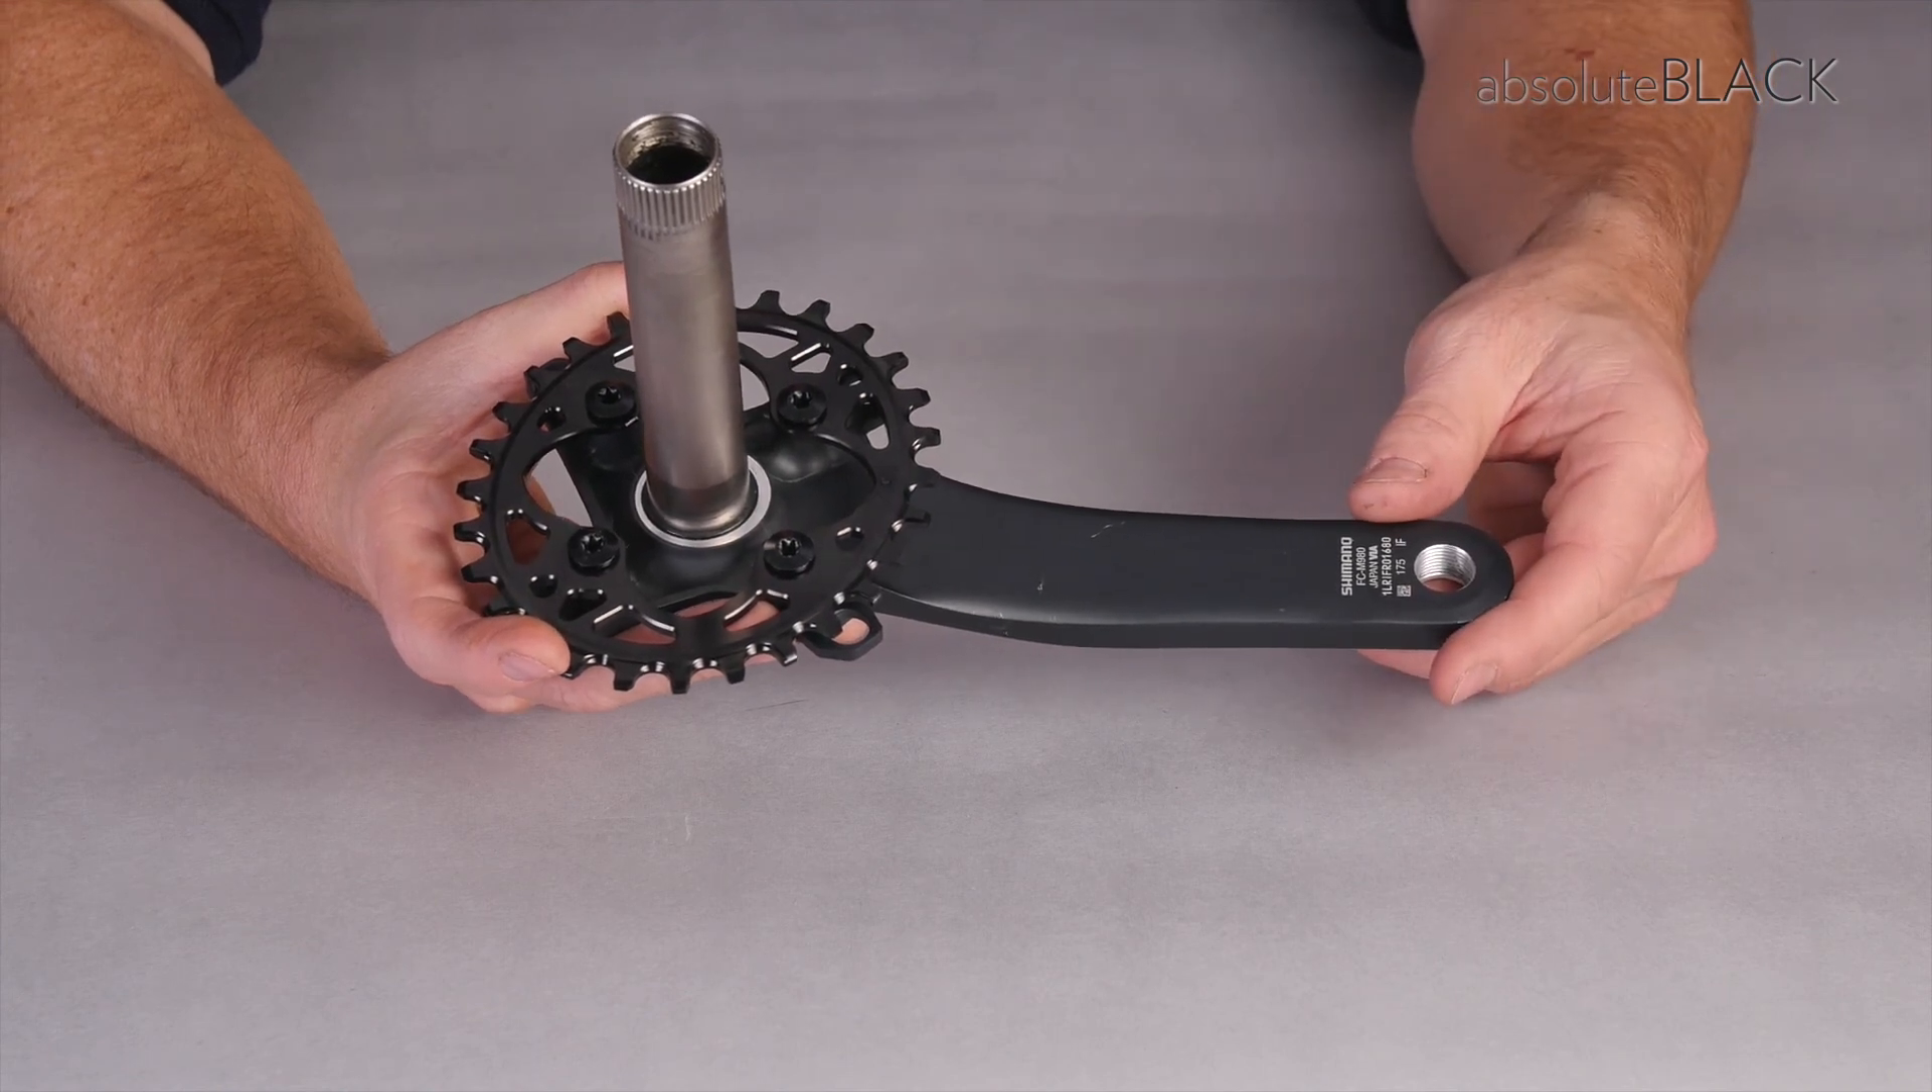You have fitted your 64 BCD absolute black oval chainring to your 104-64 BCD crank.